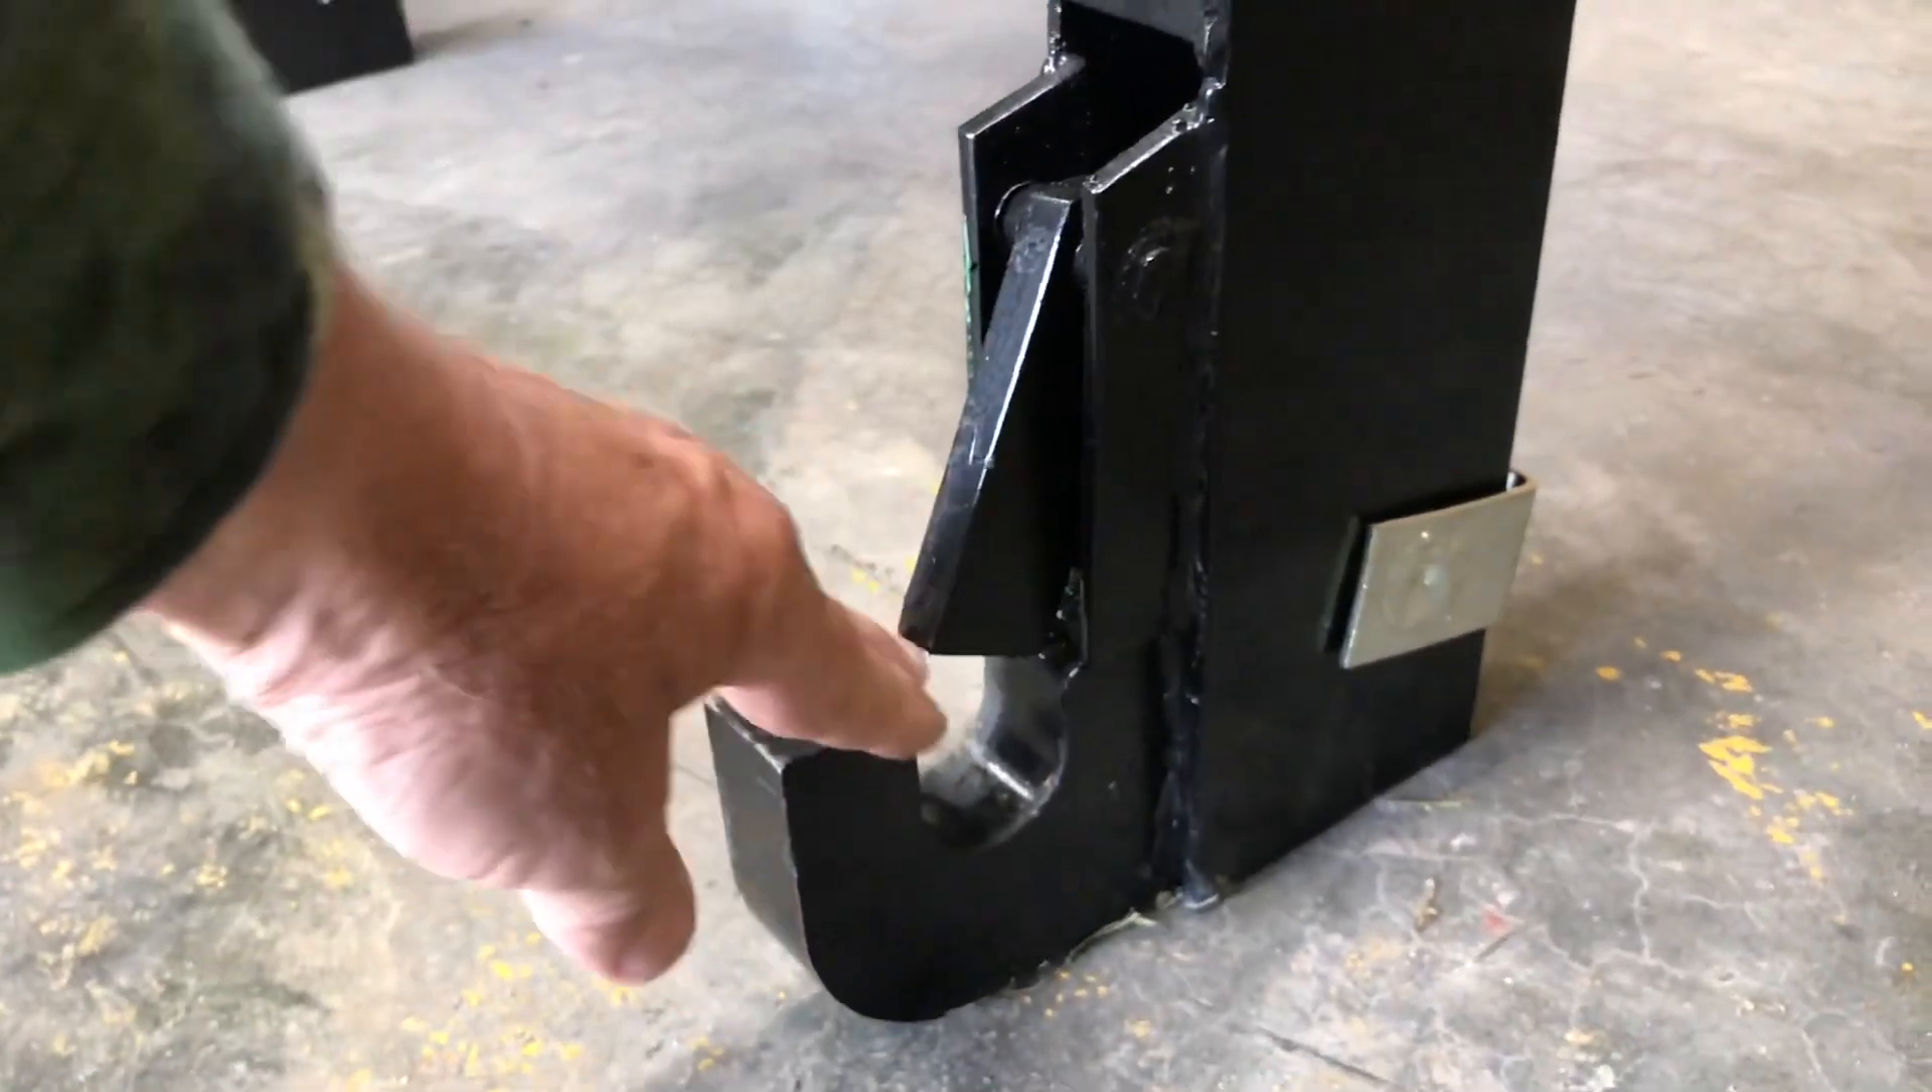And number two as you can see there's a lot of space between the top of the latch and the bottom of the hook.